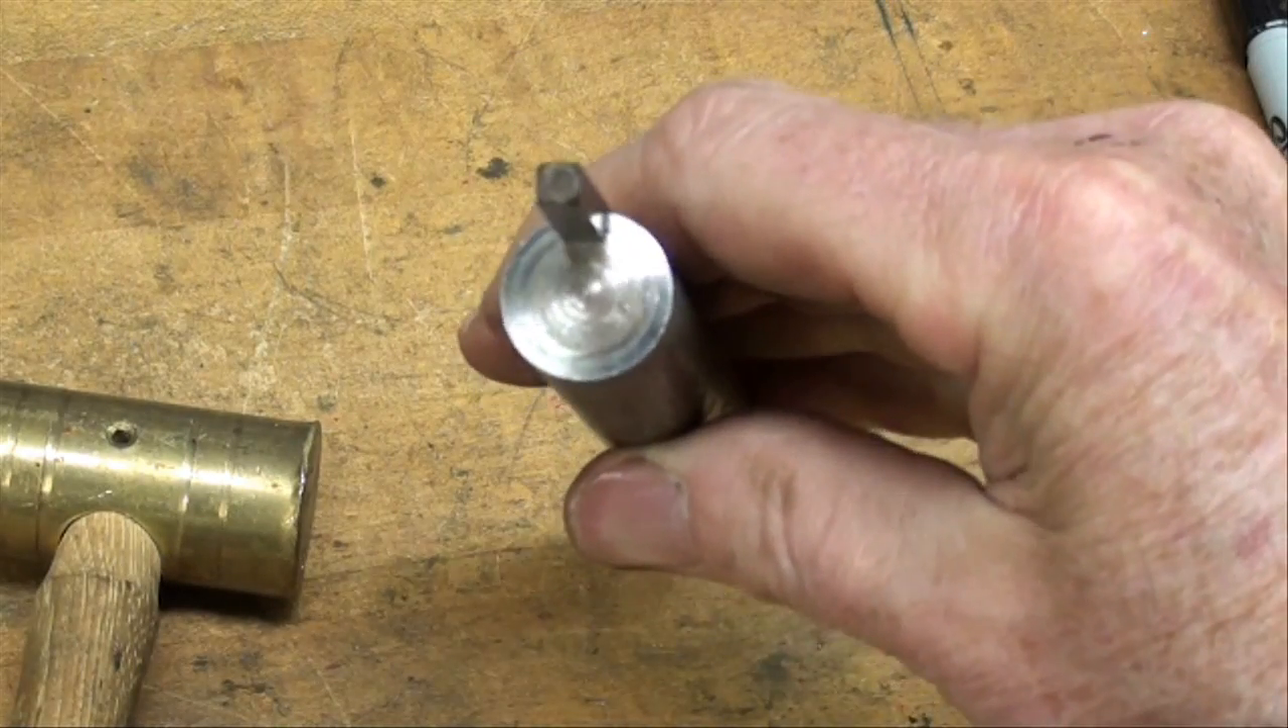There's the finished work with a key in the keyway.